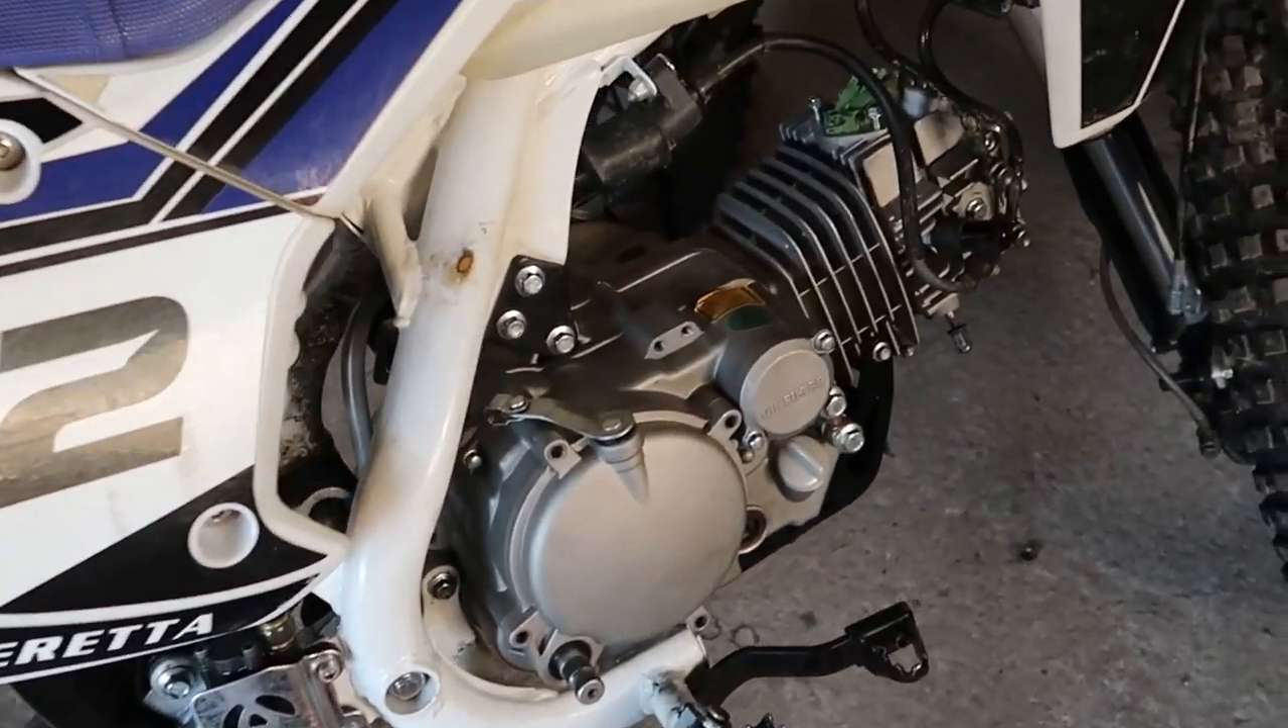Silnik już jest w ramie jak widzicie jeszcze zostanie tutaj parę takich pierdół do roboty.